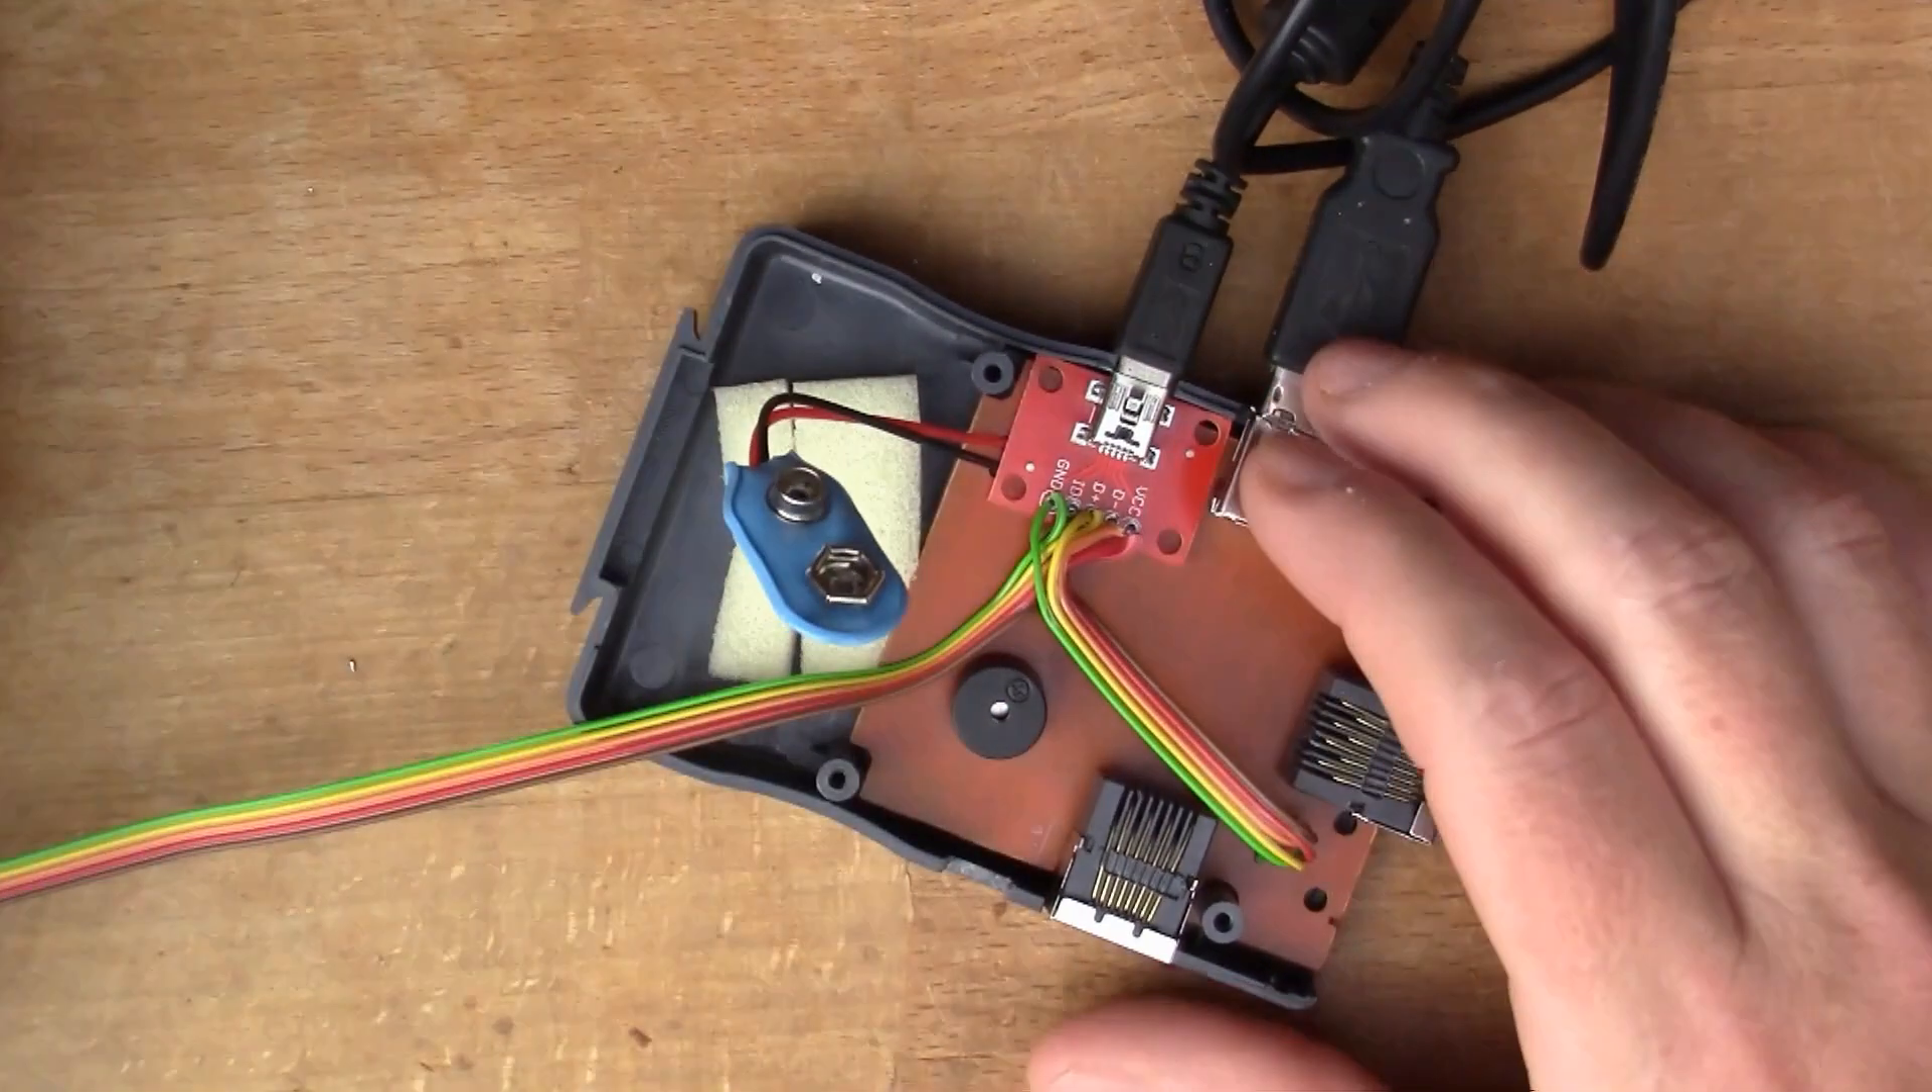But the mini USB is in place now.